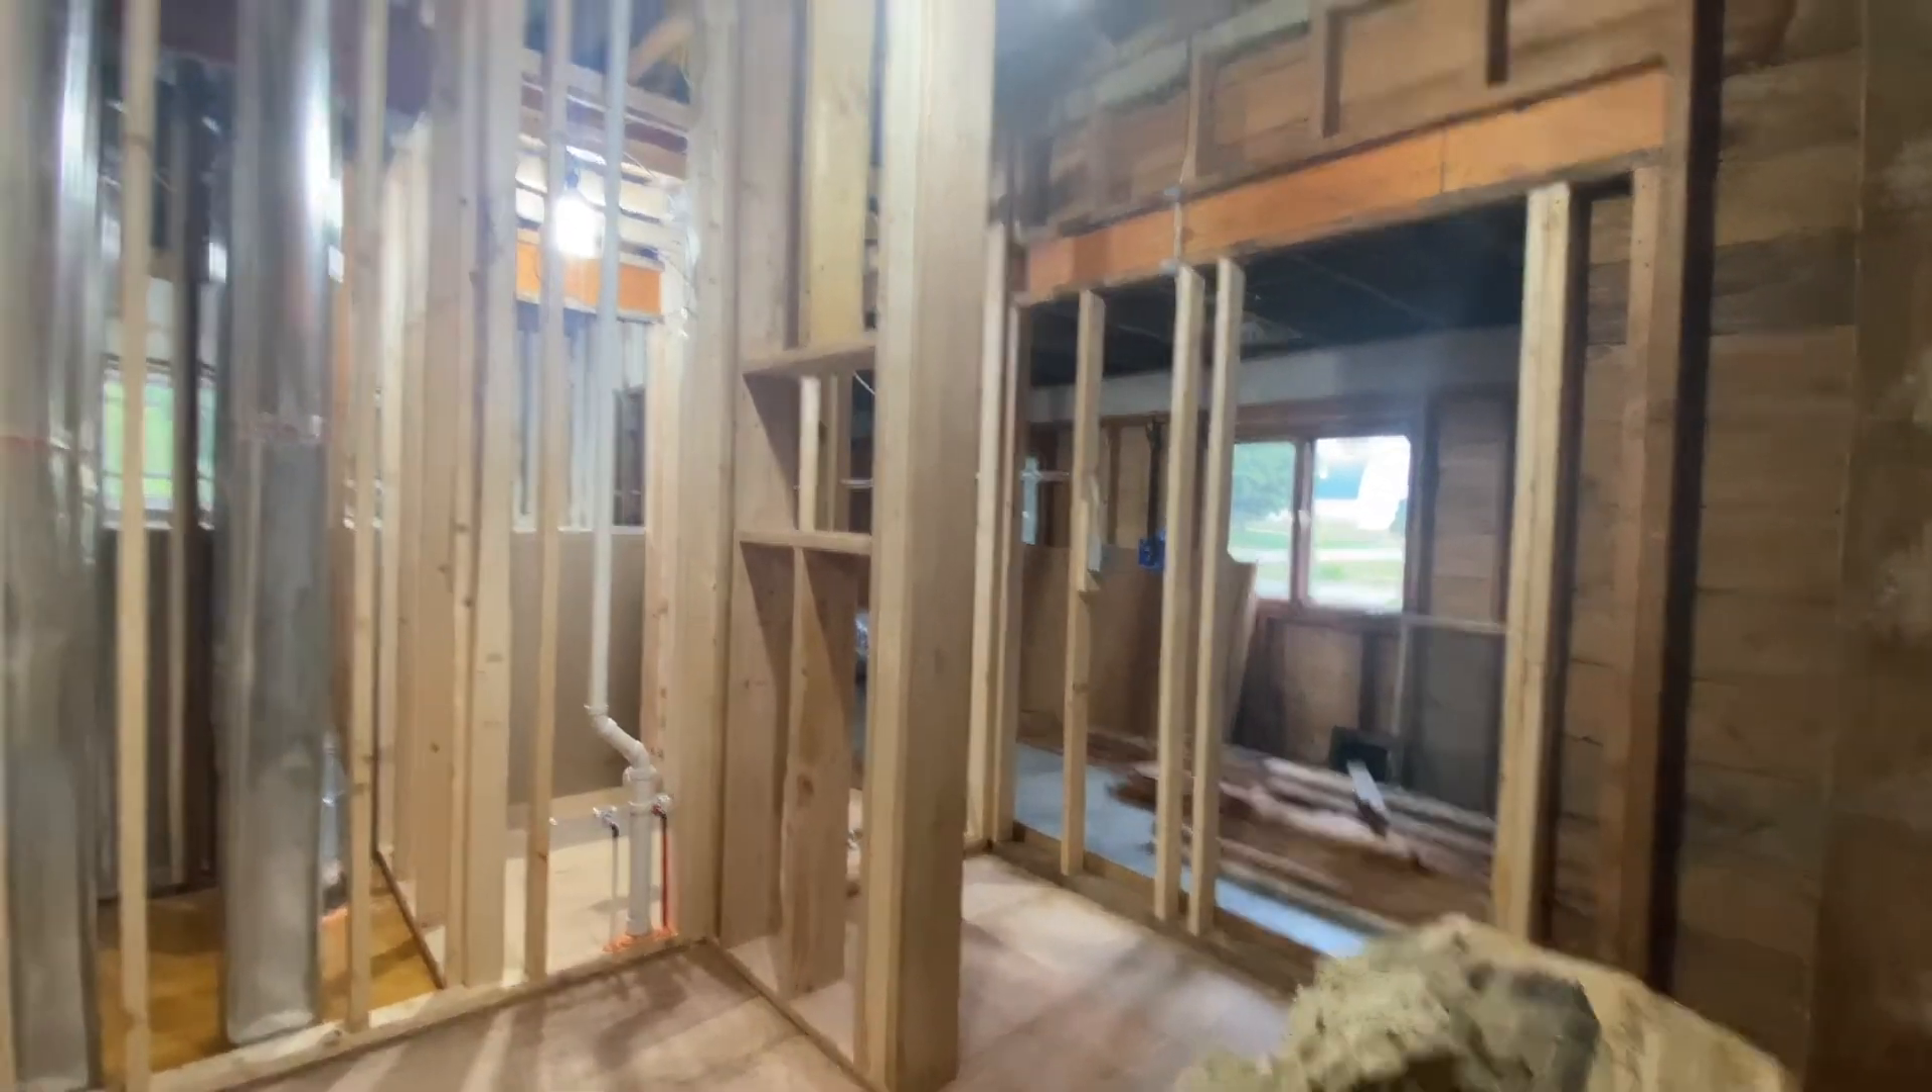The only thing left to insulate is the front porch and our partition walls with the rock wool.